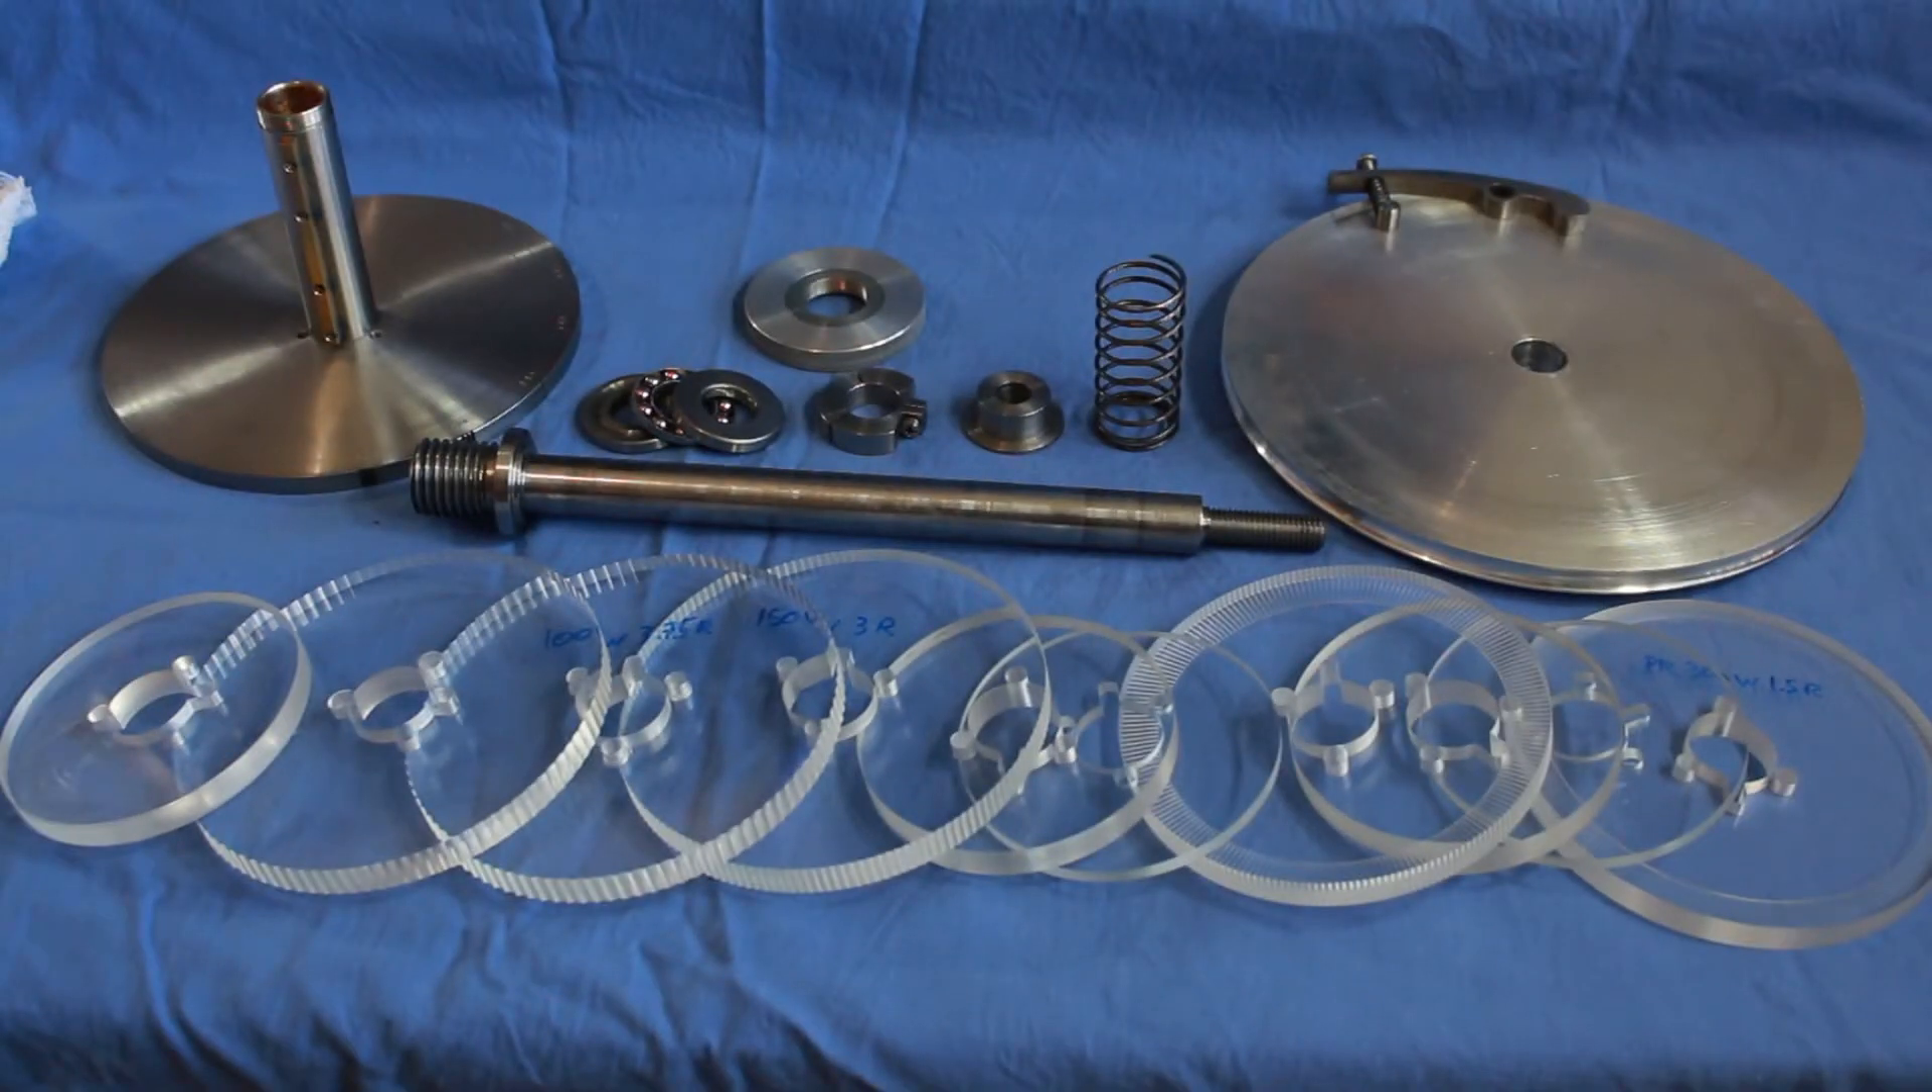Well, here we have all the rosettes completely disassembled from the rosette barrel here.